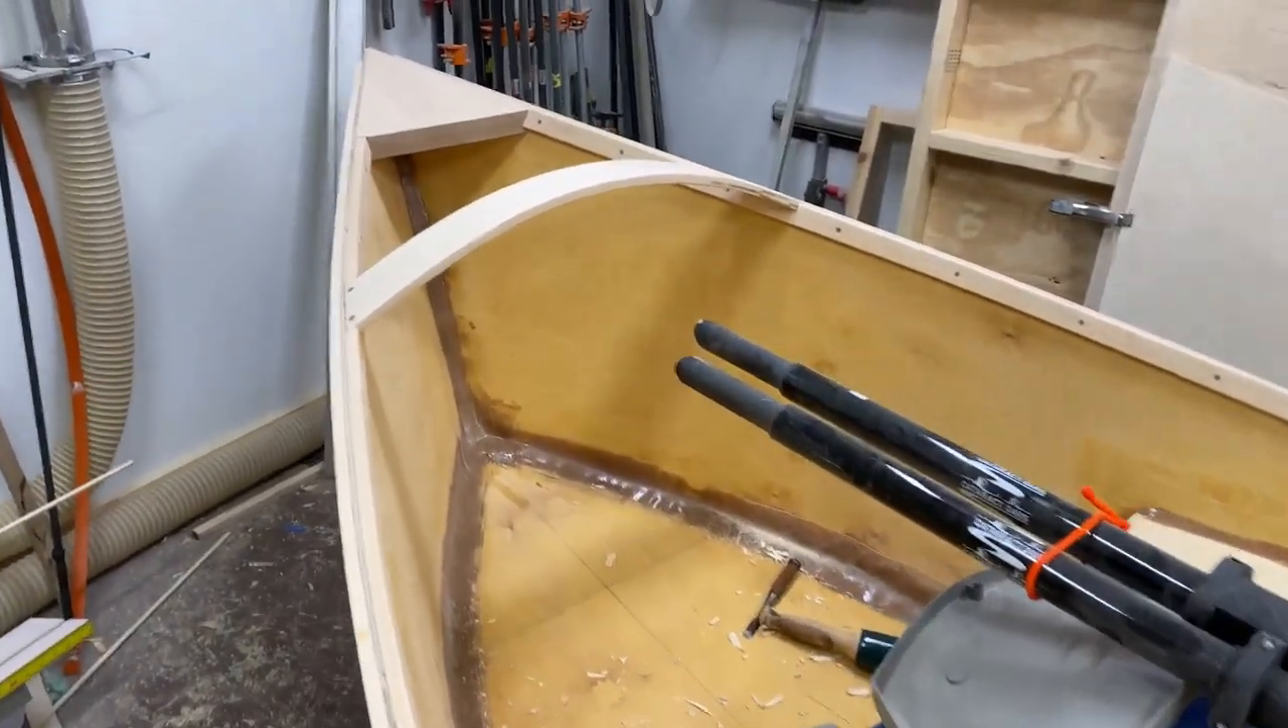So, we got the curved piece of the knee brace put on.